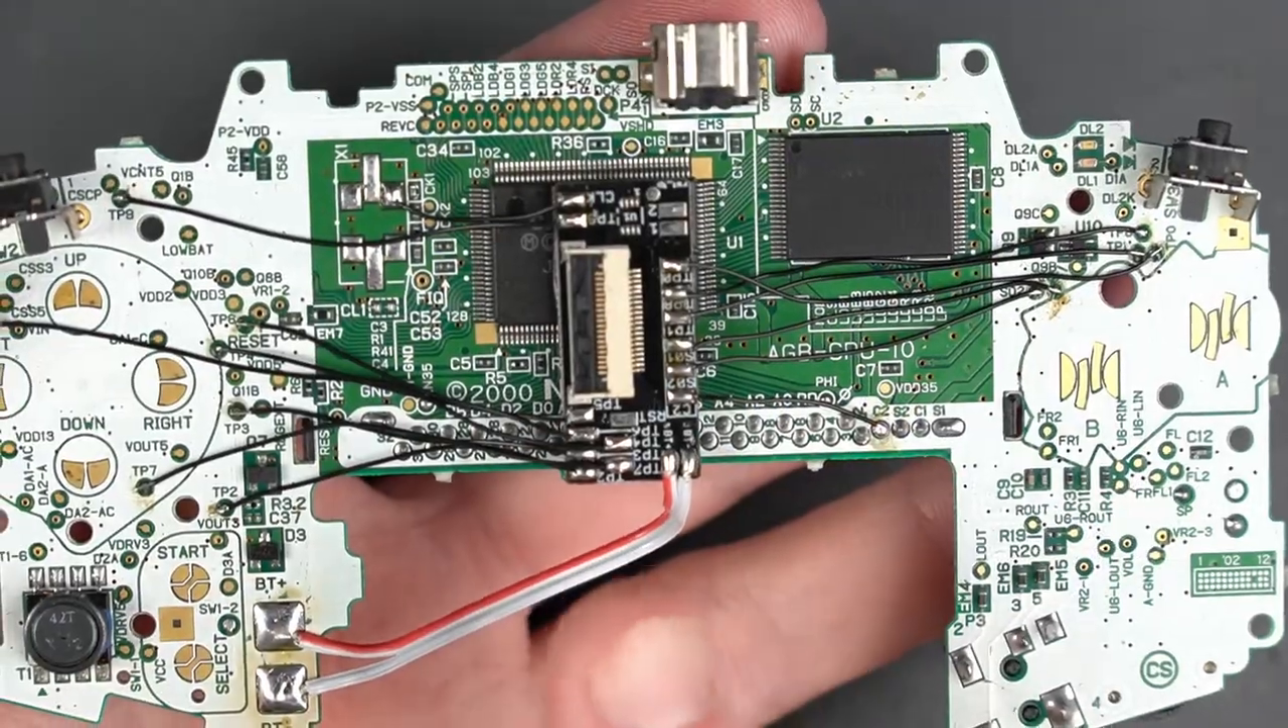And that's what the board looks like when it's all wired up.